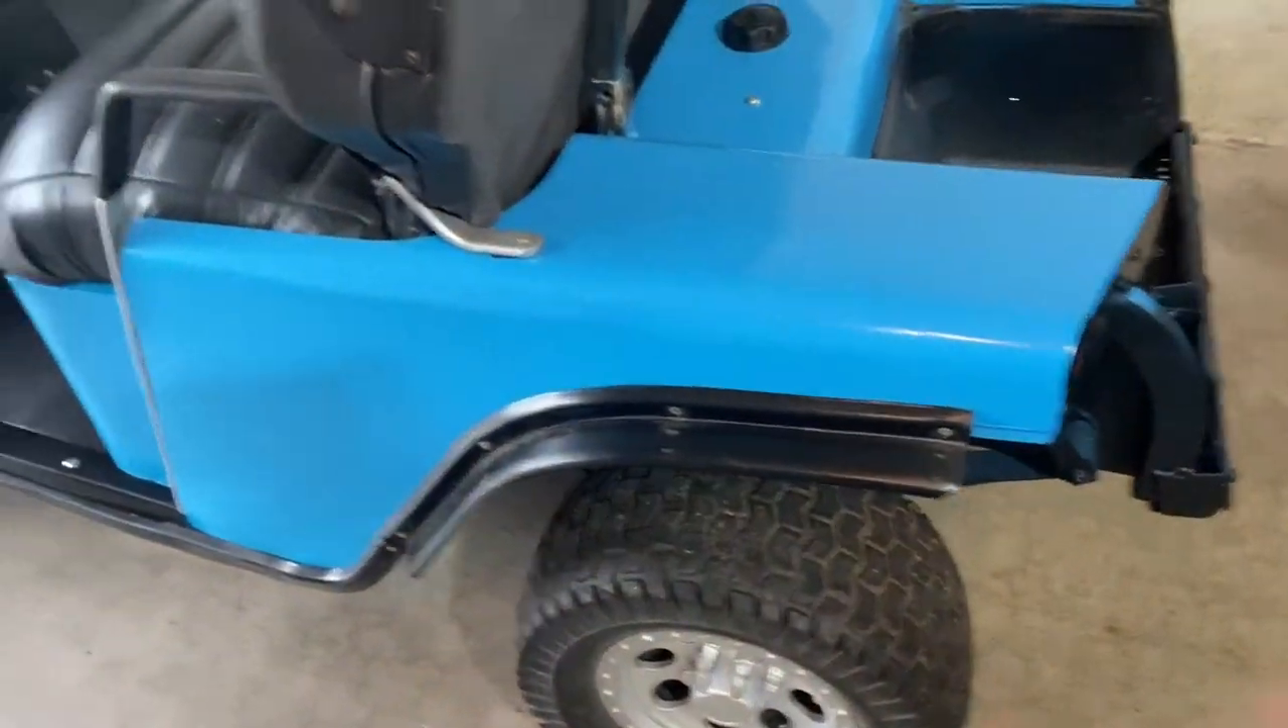Um i got all of the trim back on riveted in place.